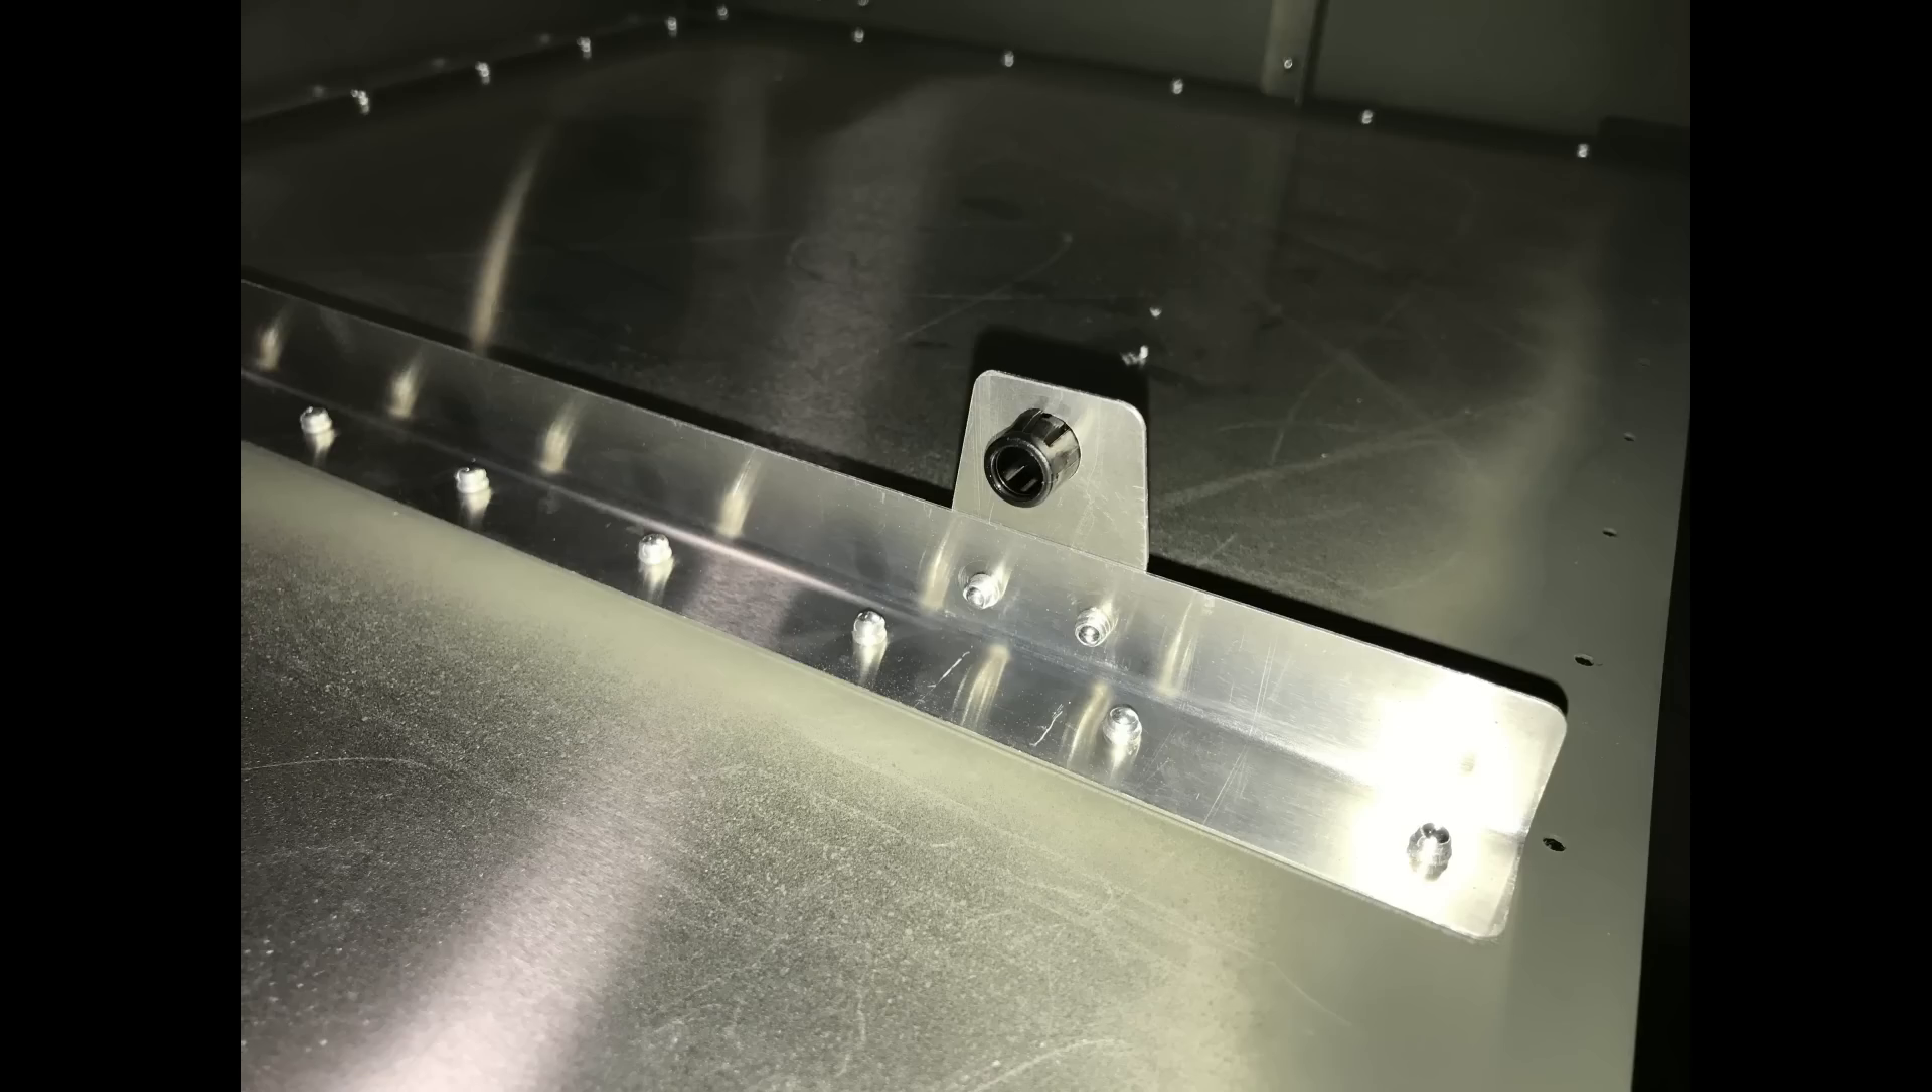I also added this little standoff to the bottom stringer in the last bay of the wing, and that just holds the wires secure and keeps them just from flopping around in the wingtip.